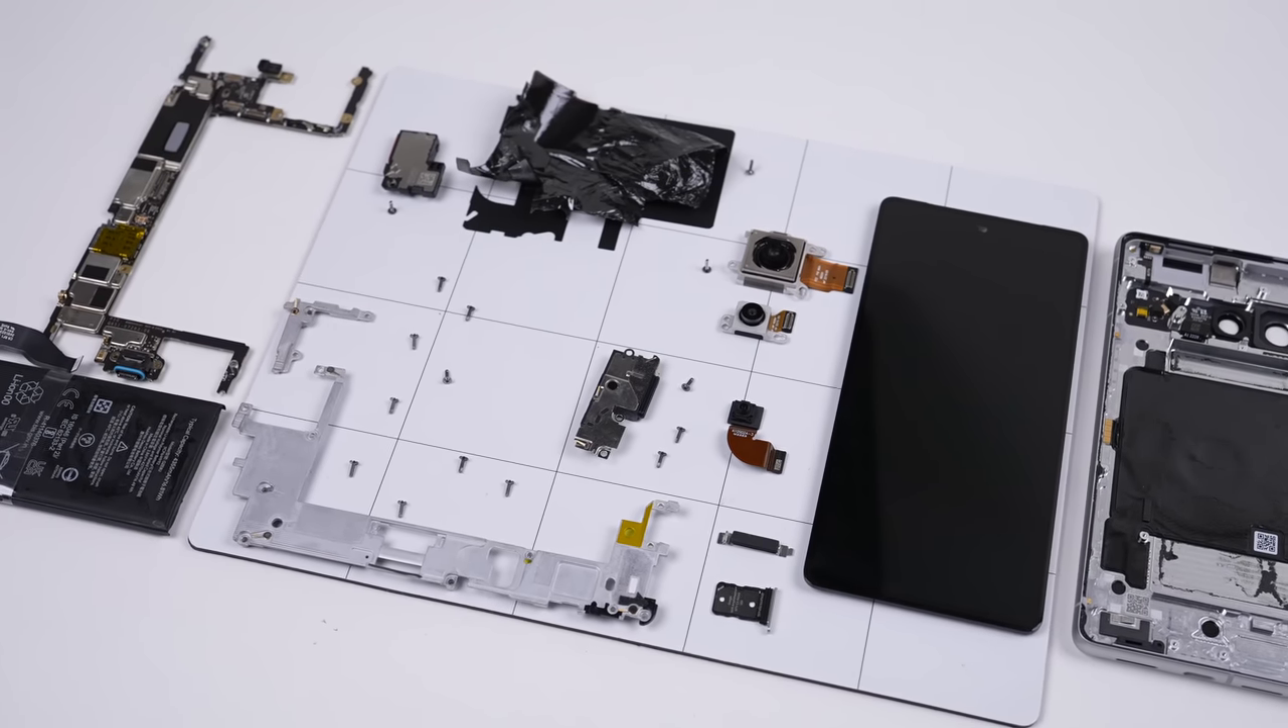With that, we've disassembled the Google Pixel 7. But we're not done yet.